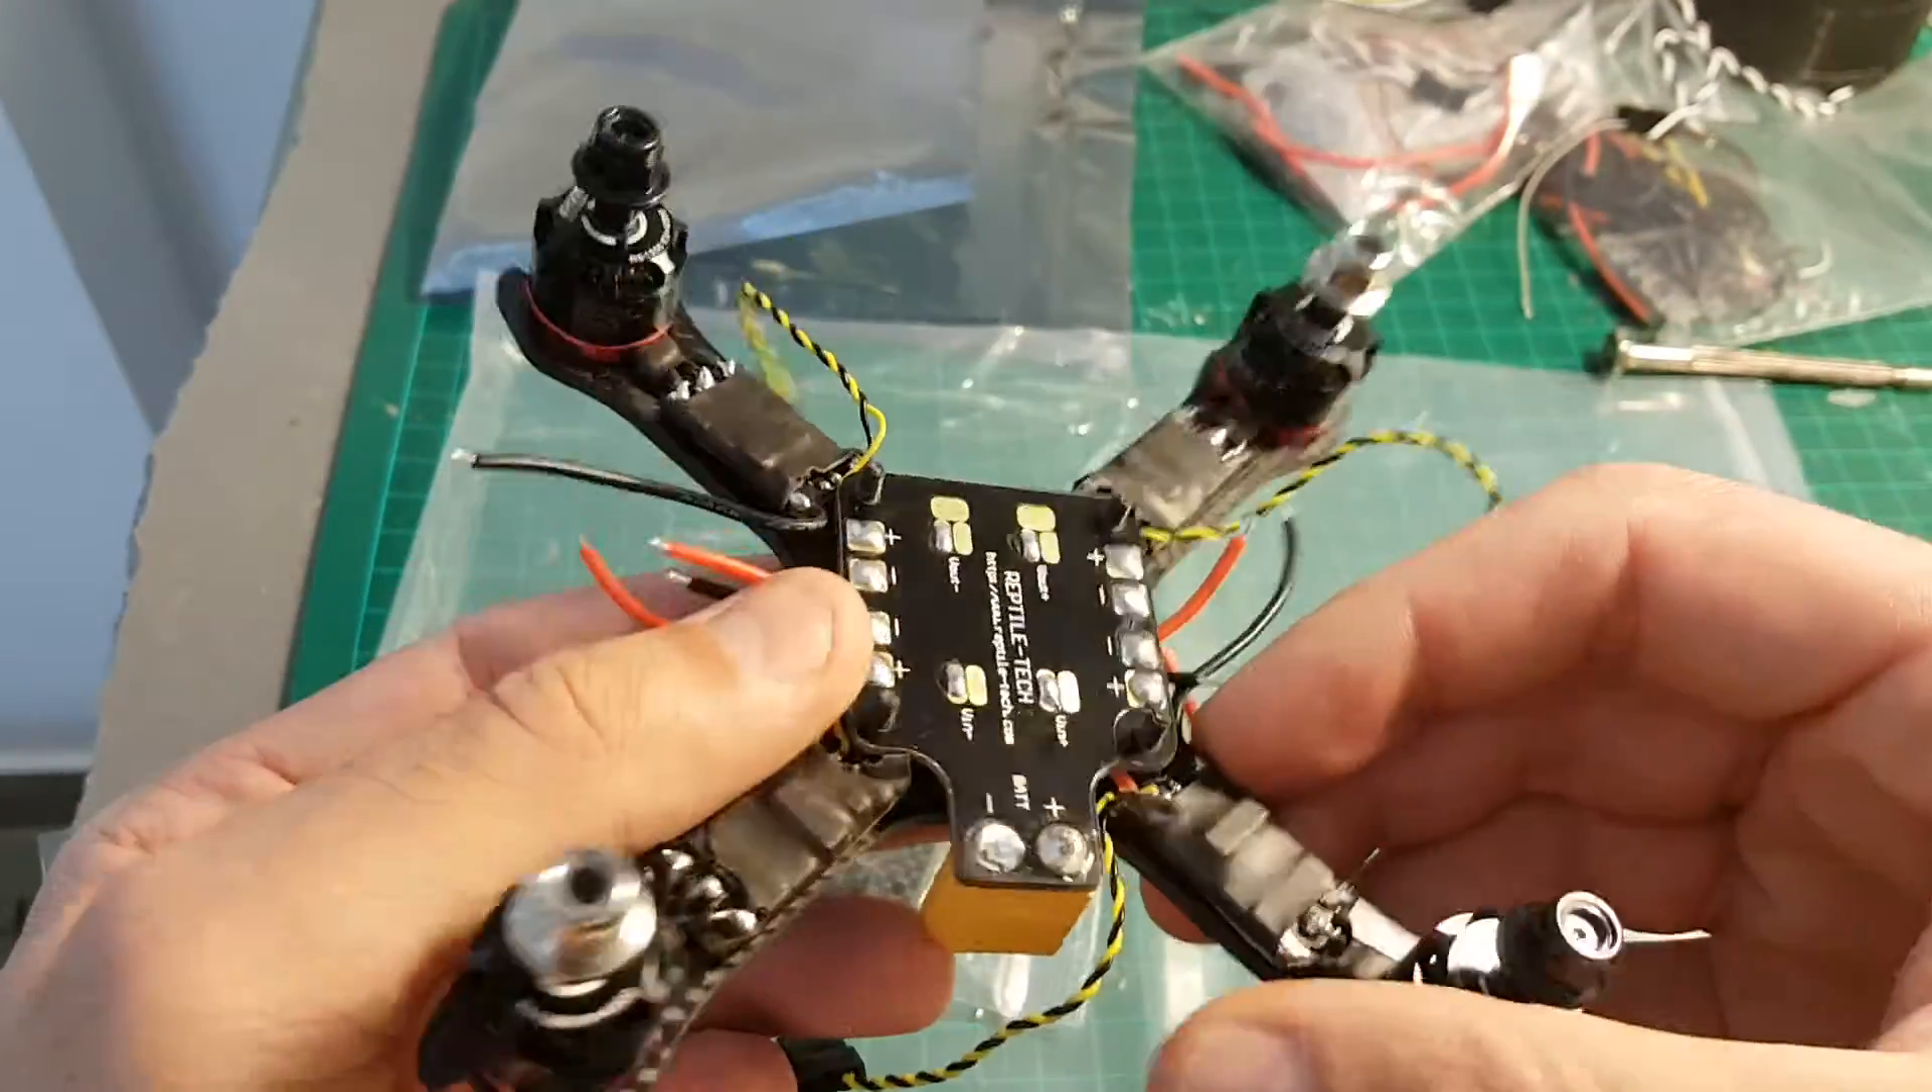After finishing installing all the motors, it is starting to look like a quadcopter.